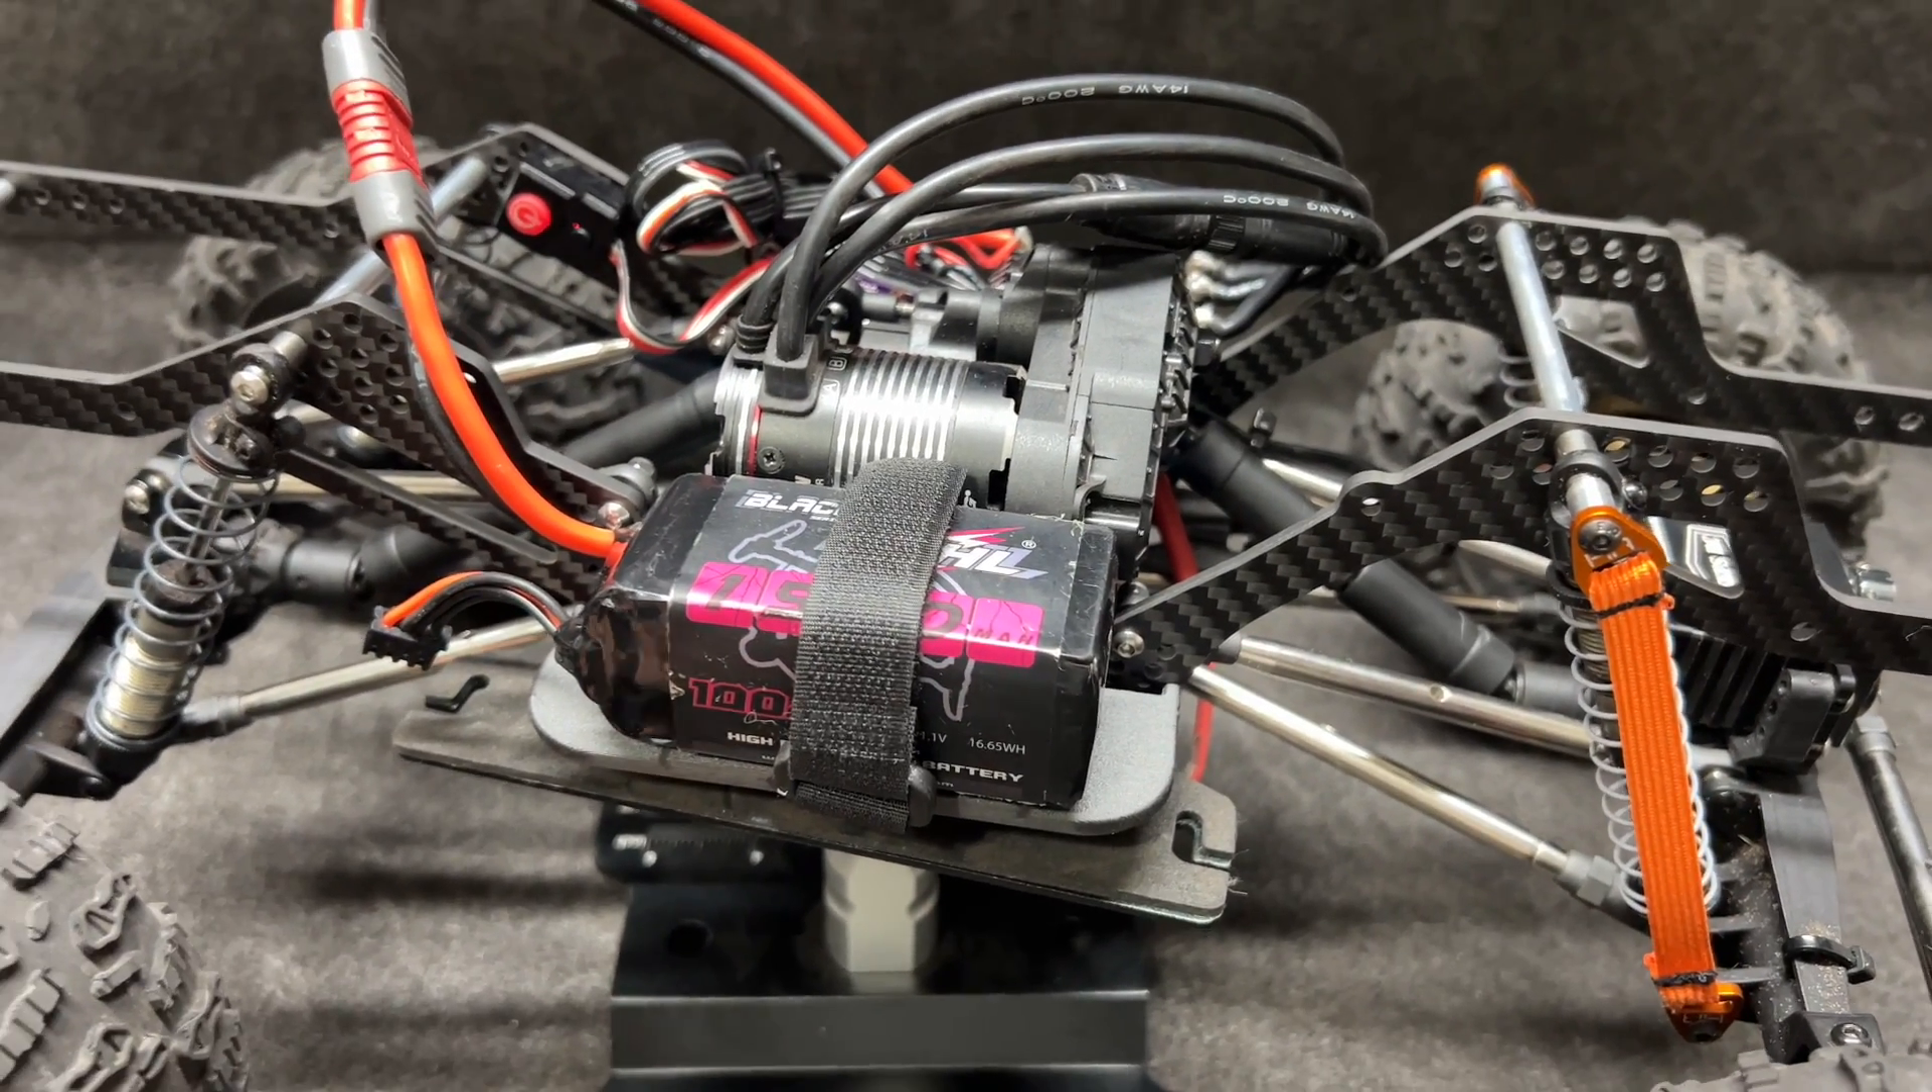But anyway there's a battery set in place and all that.